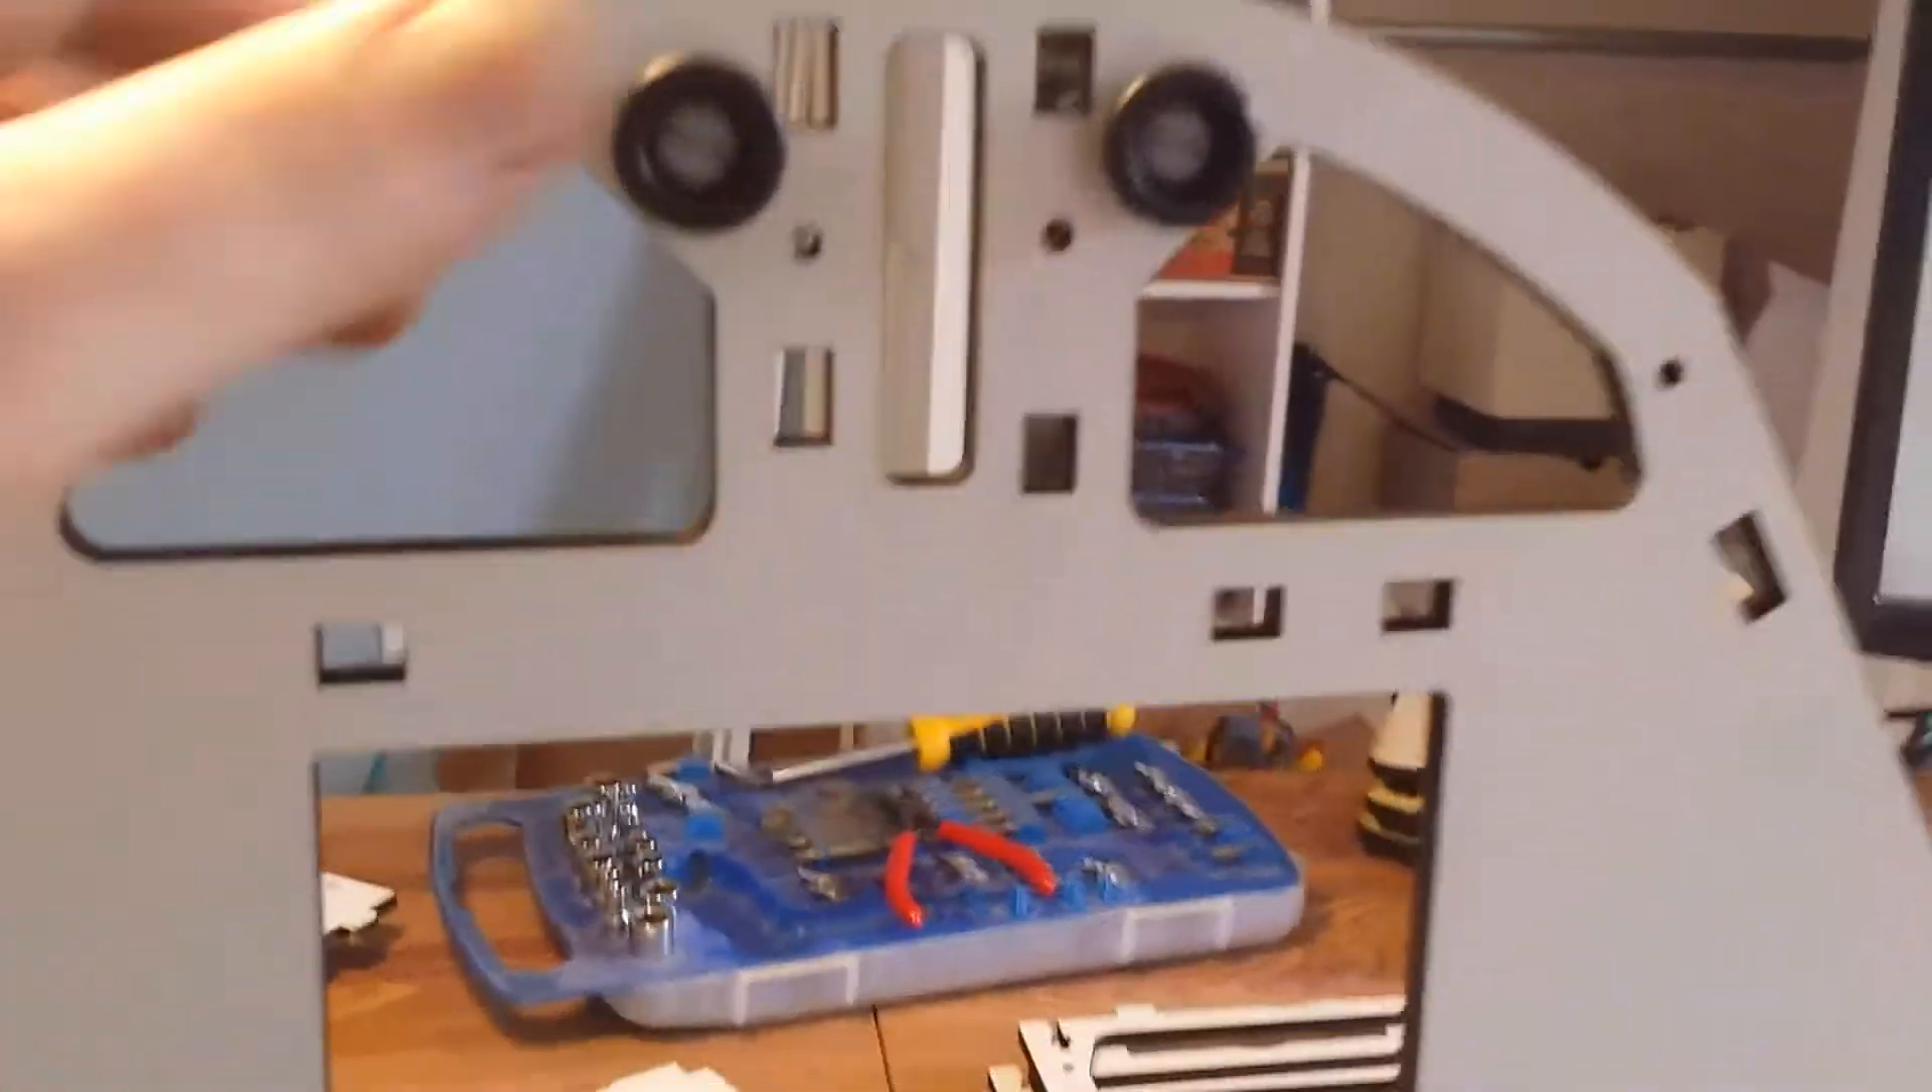So I've got my plastic feet installed. Just the black parts.